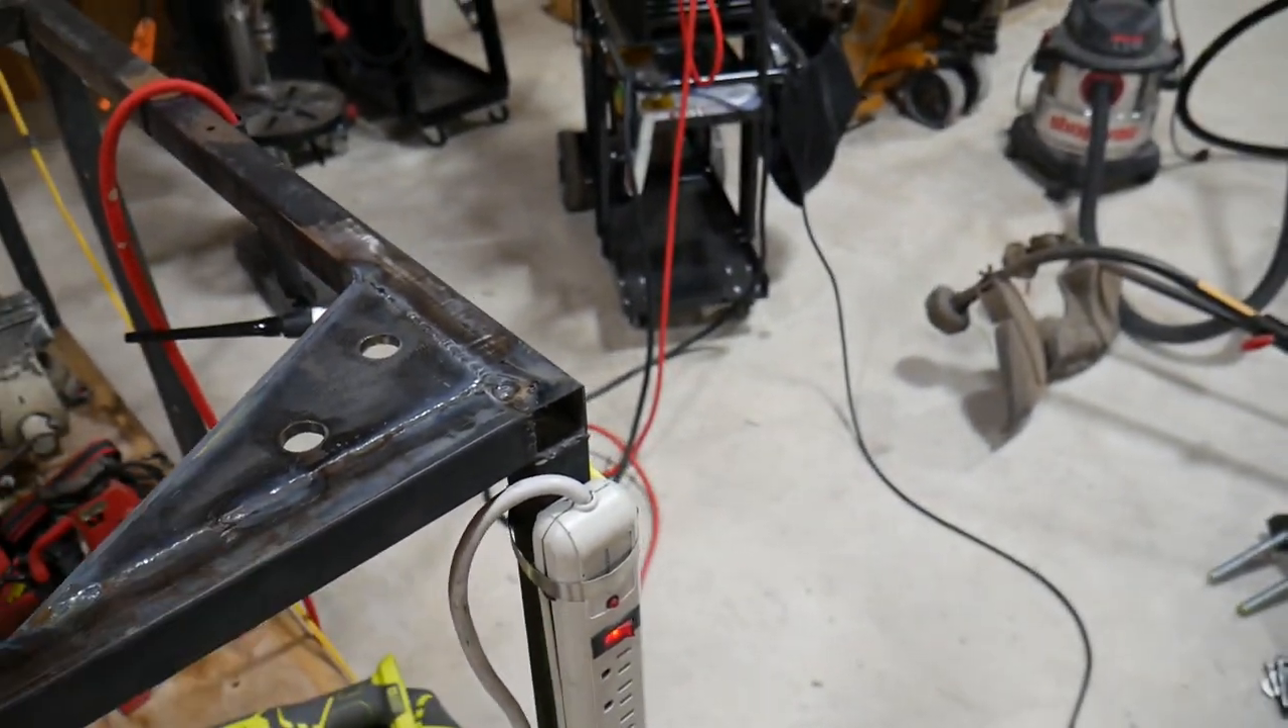And I just finished welding up the corner mount here that is going to be for the tube bender itself.